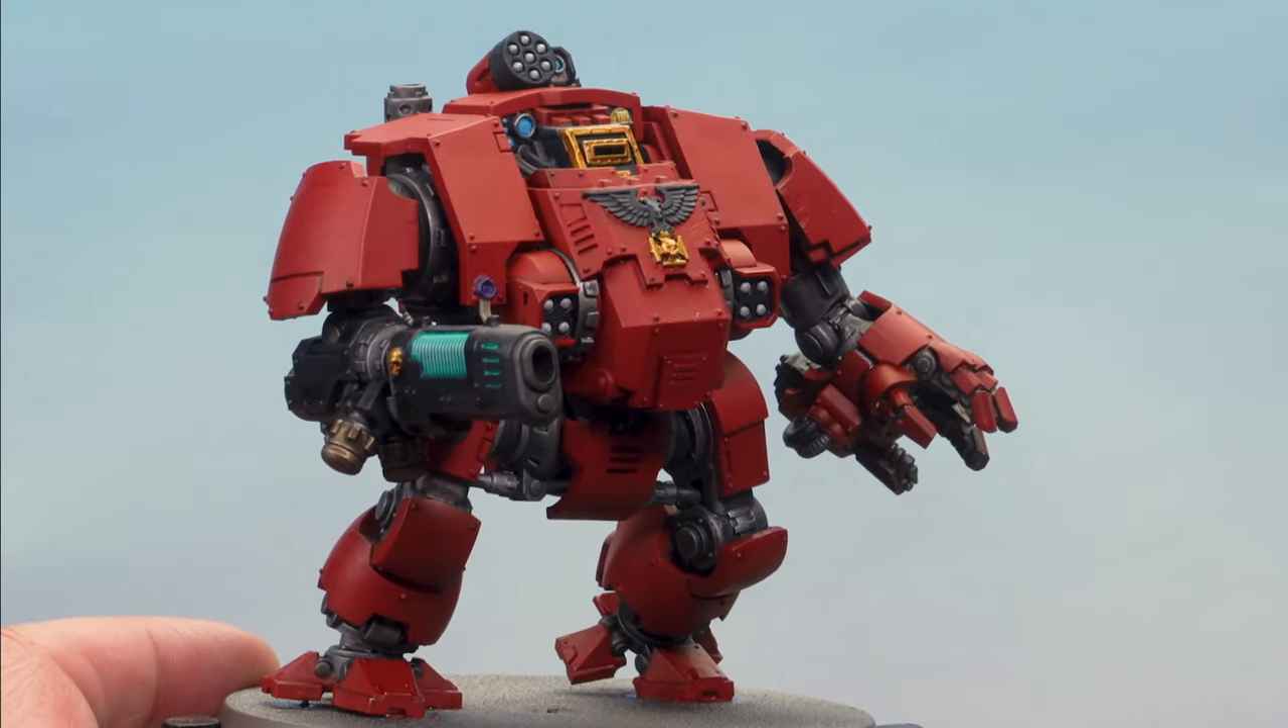There we go with that detail complete and the arms attached our Dreadnought is battle ready.